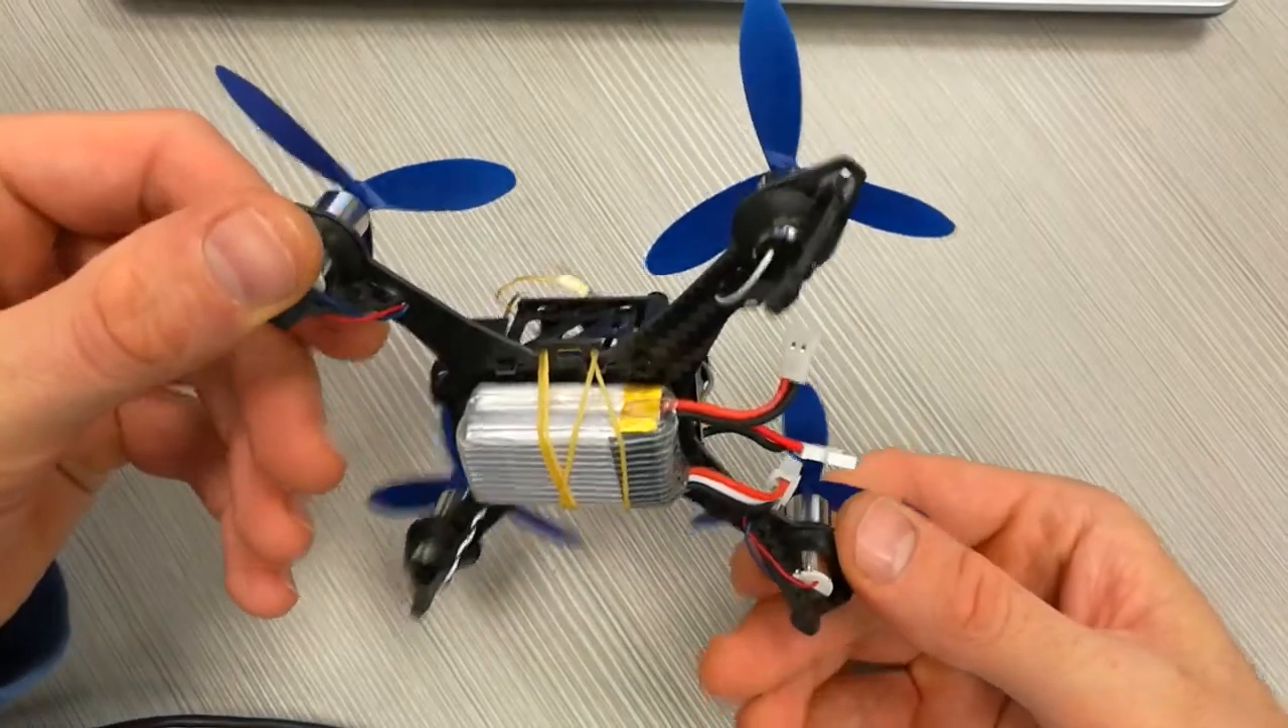Our tiny 115 is fully built, assembled. The battery is here too.